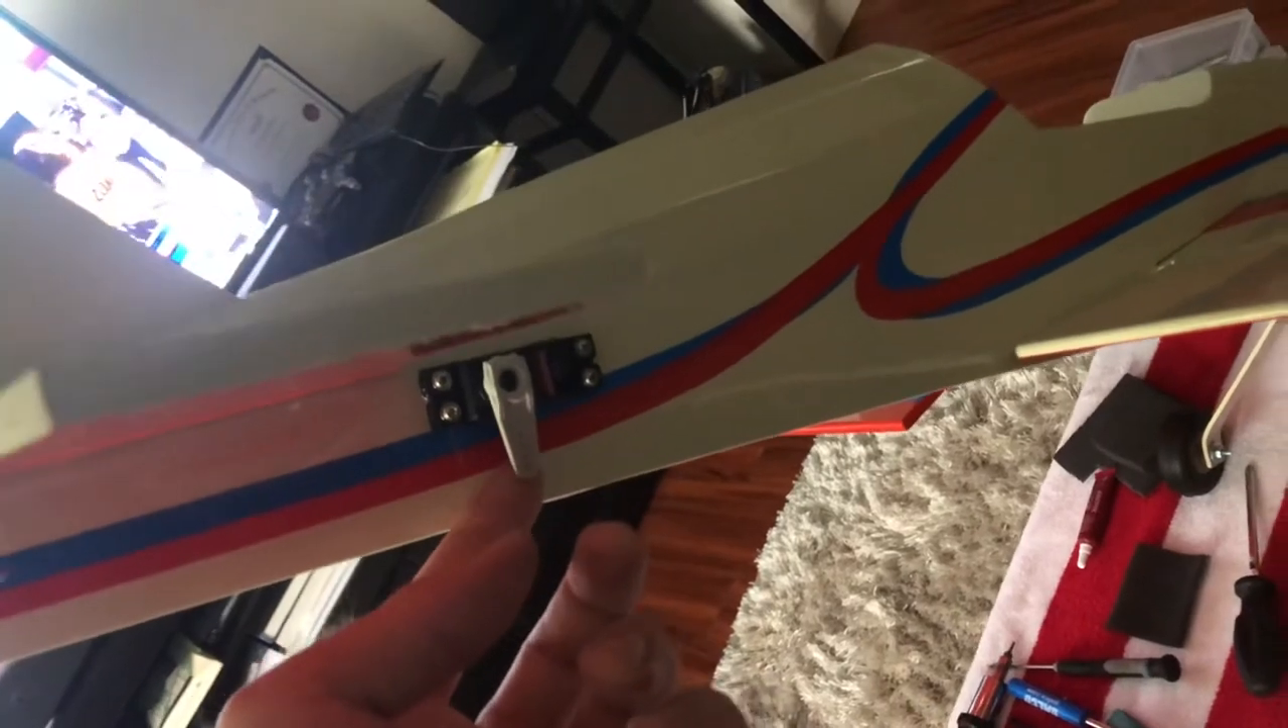Um so I did turn the radio on and I zeroed out the rear servos uh and then installed the servo arms.